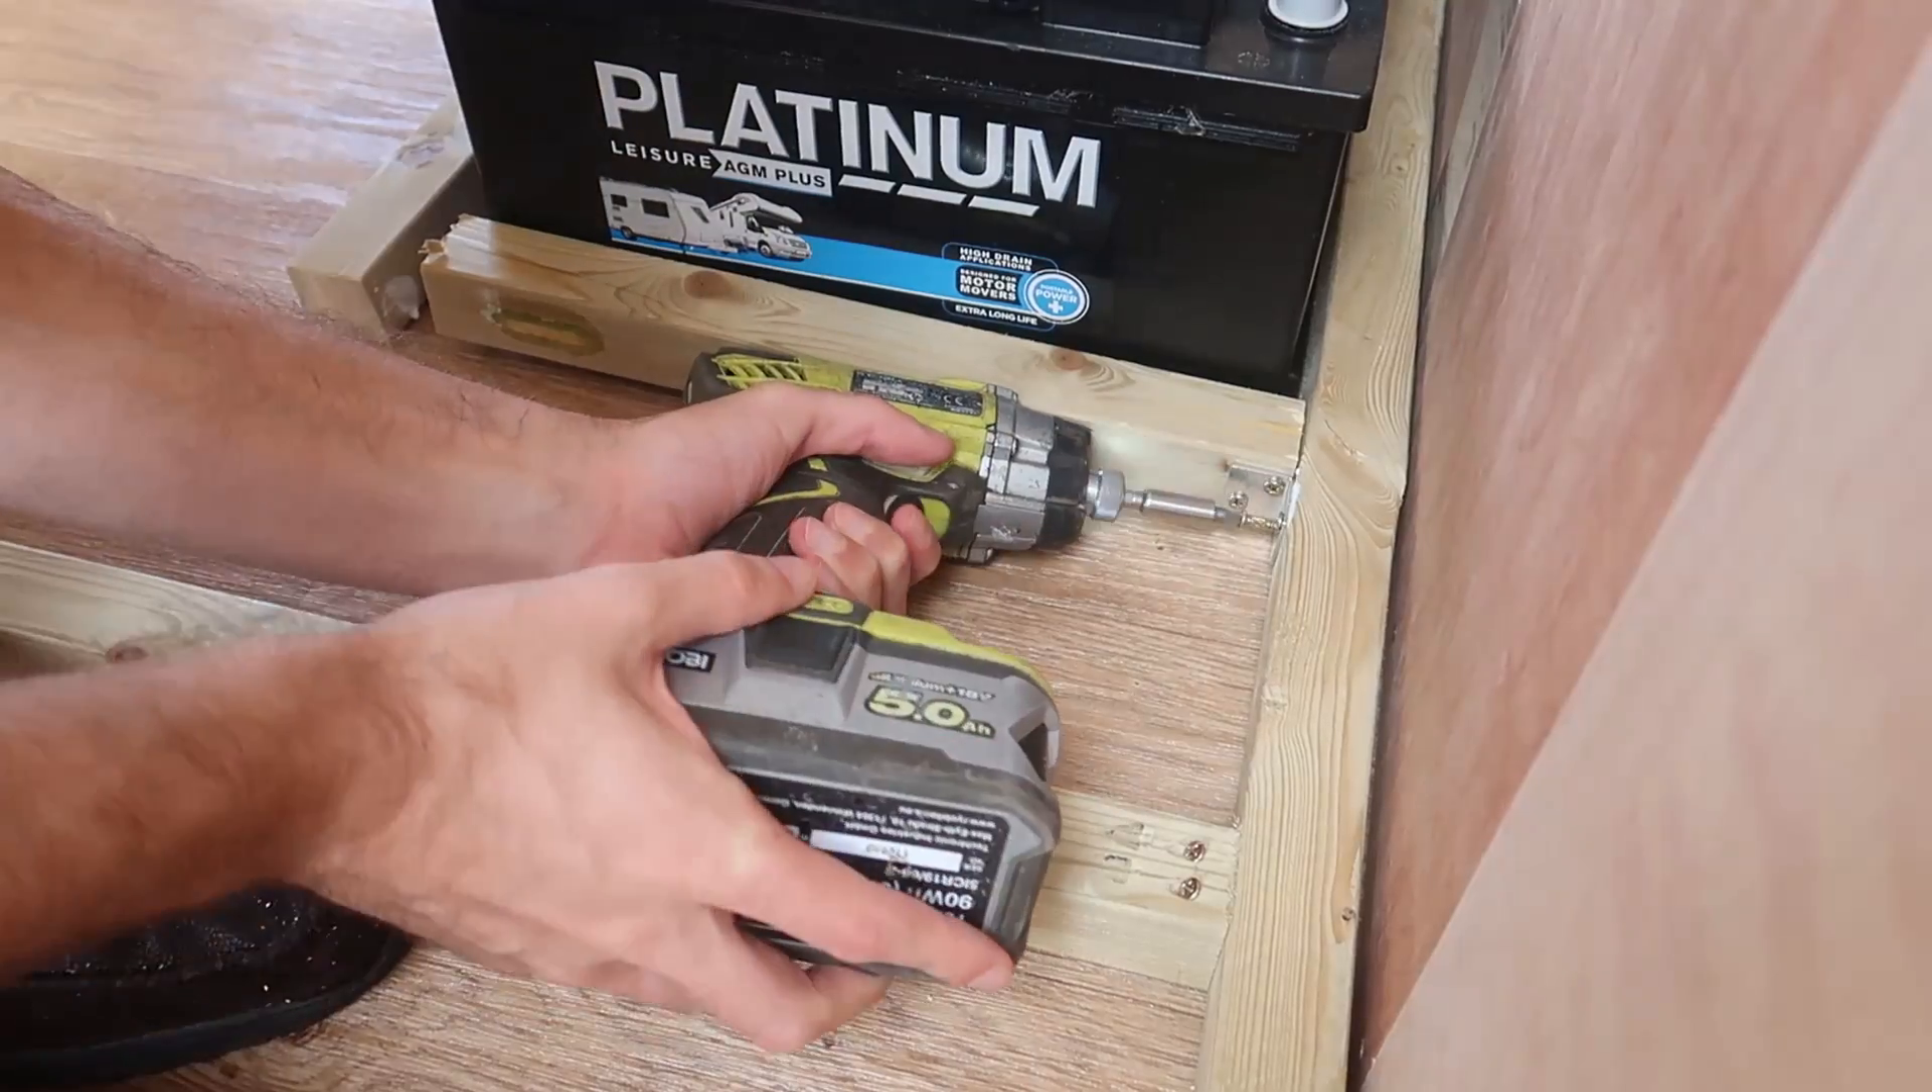So we've put a bit of structure around the batteries.